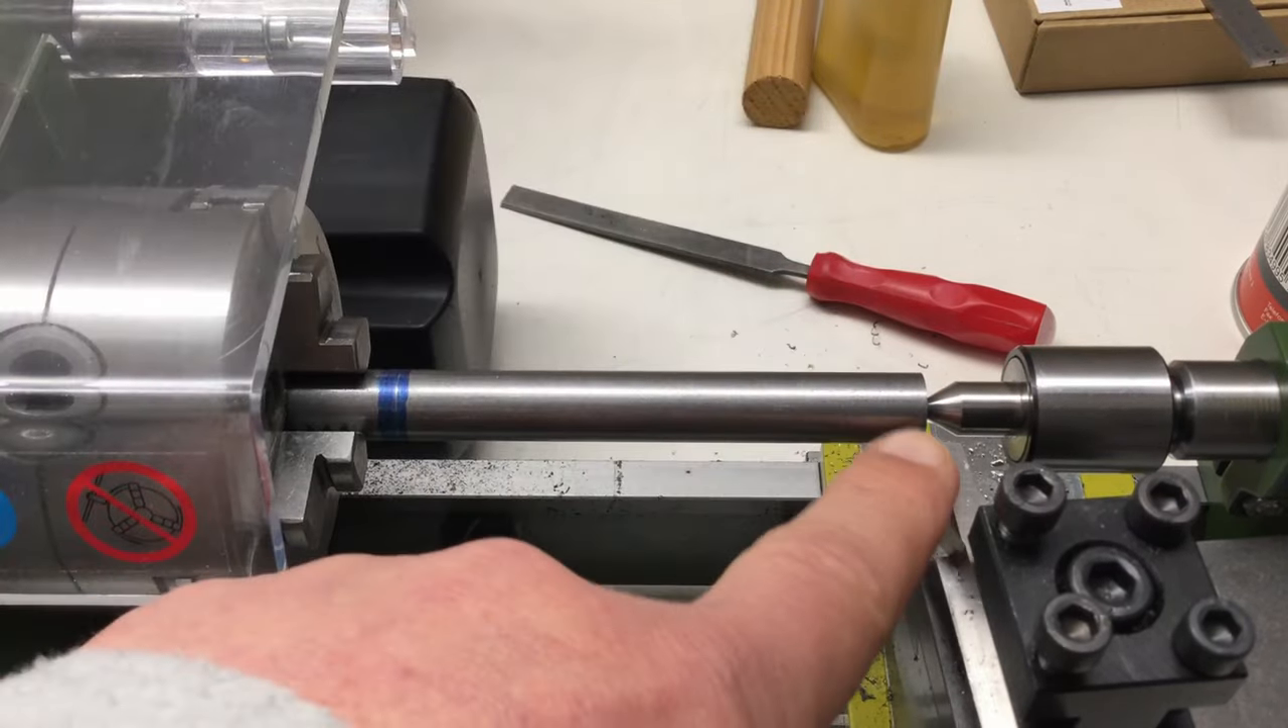Okay I have the live center in now and yeah I hope I don't get any chatter when I move down.